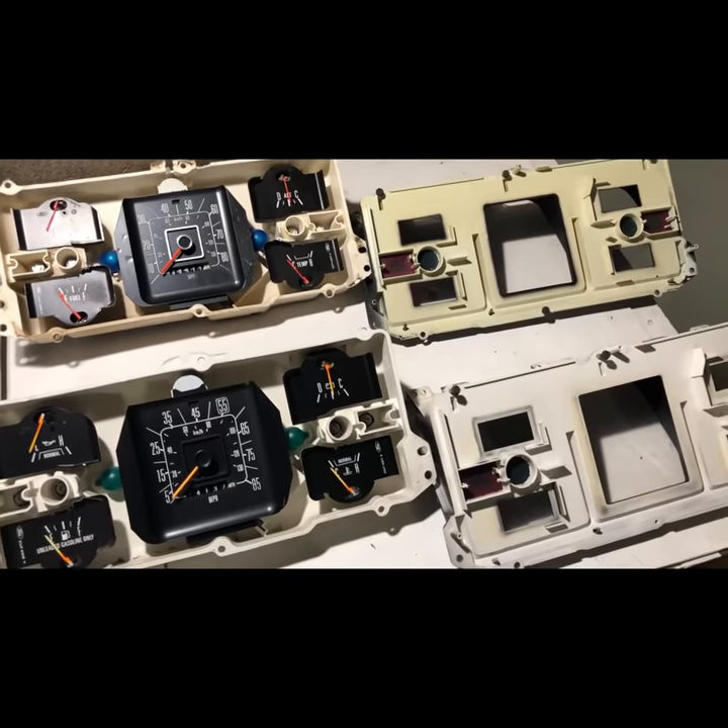Alright, well I have the clusters separated.